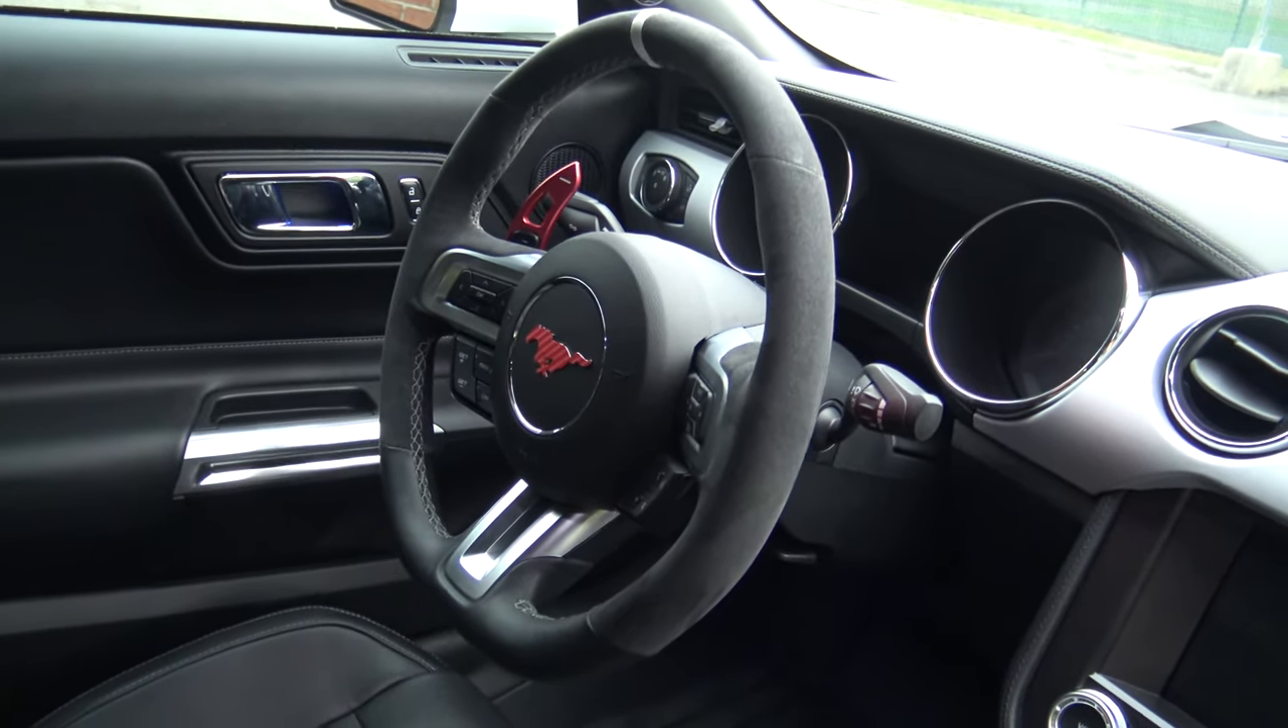So for the purpose of this video, I already had my steering wheel on with the paddle shifter extension.